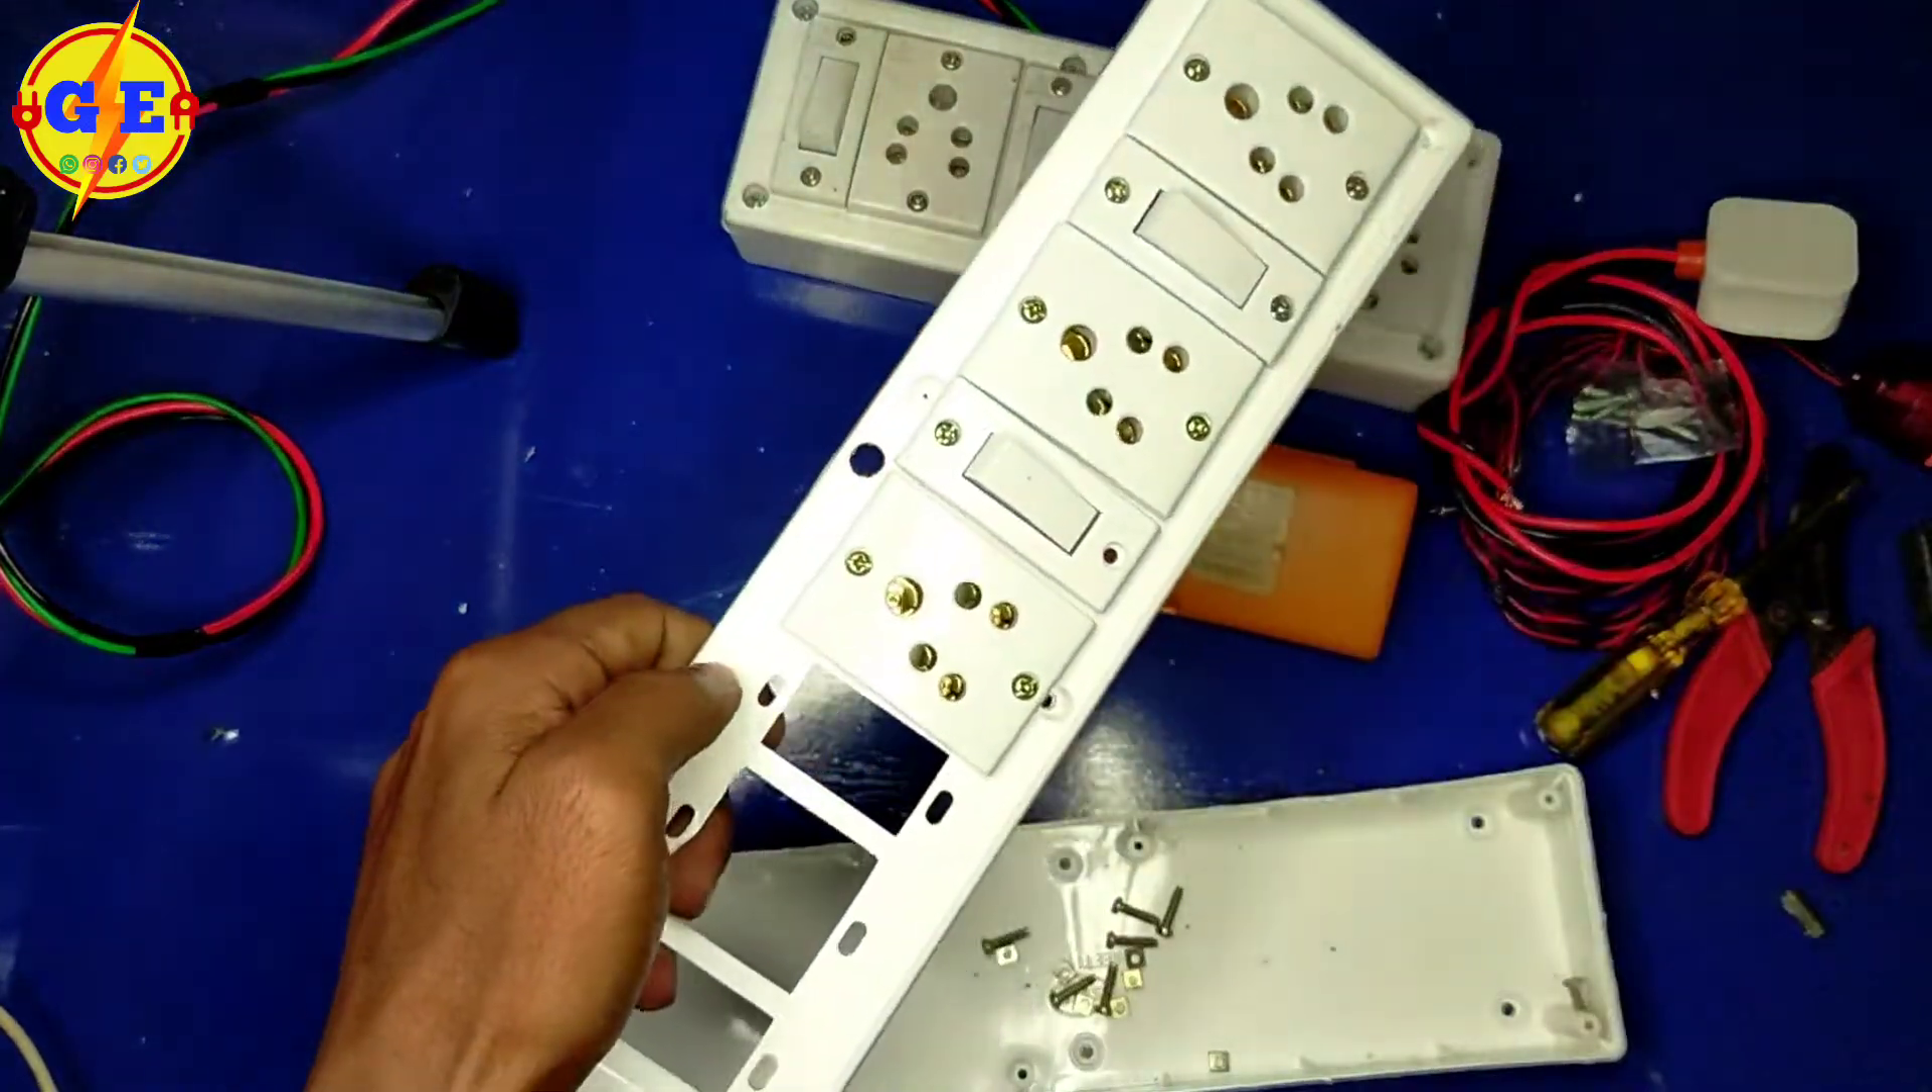कनेक्शन हो गया तीन प्लाग लगा दिया है दोस्तों।